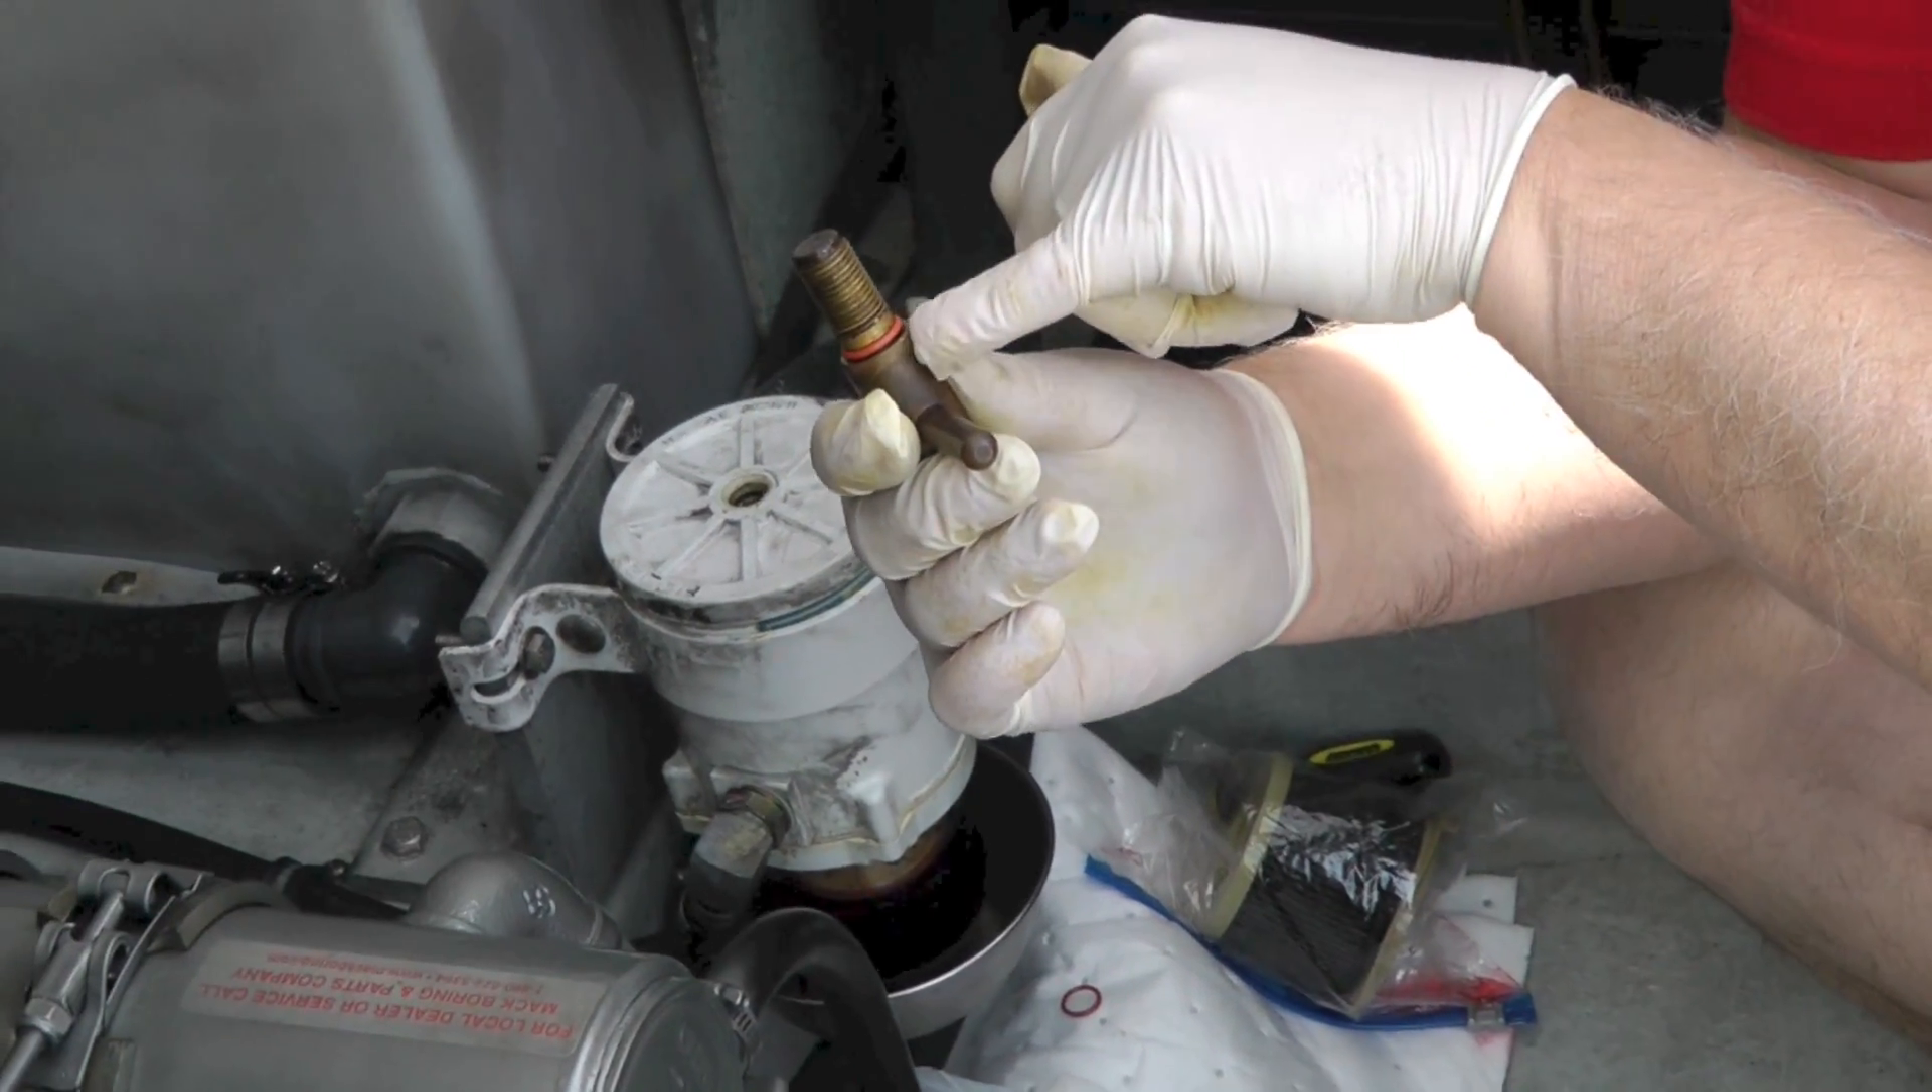I've reseated the new little O -ring on there, as you can see.